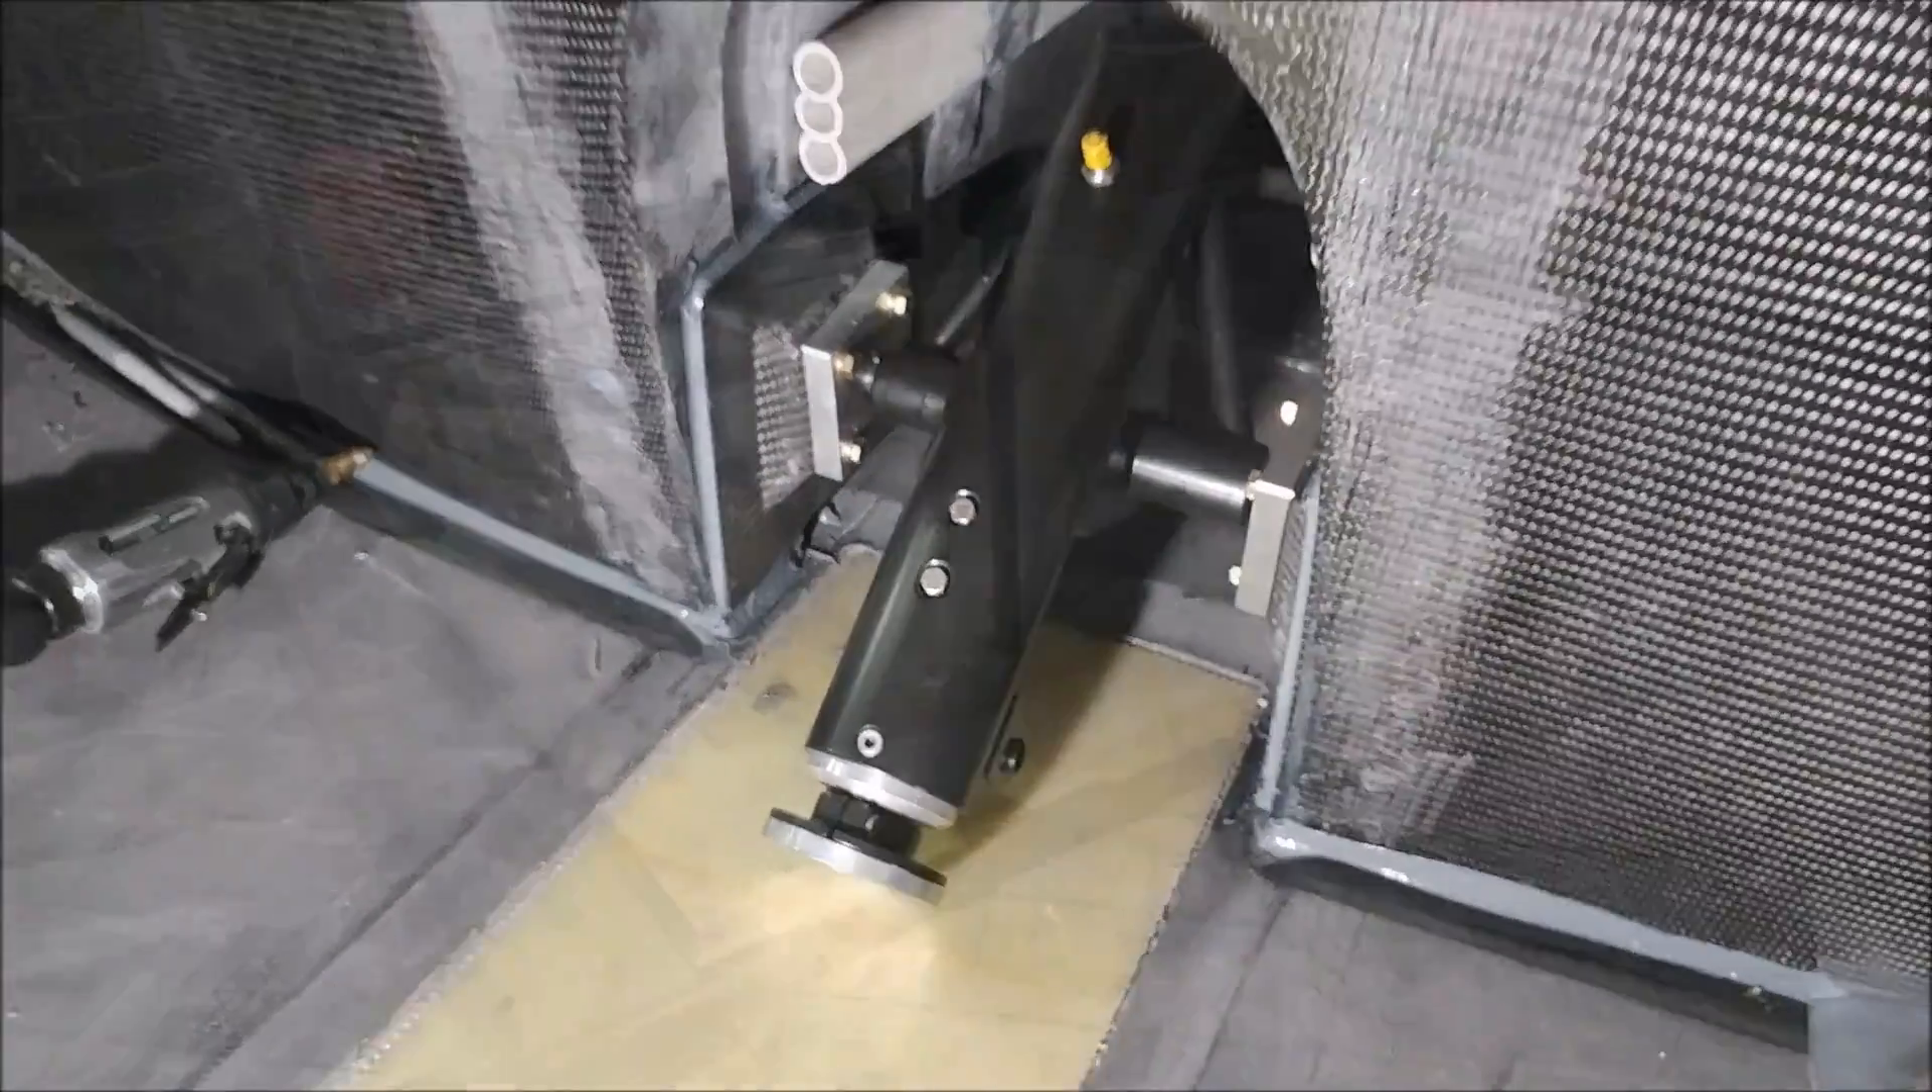And then you can see now the nose gear leg is also sitting in place there.